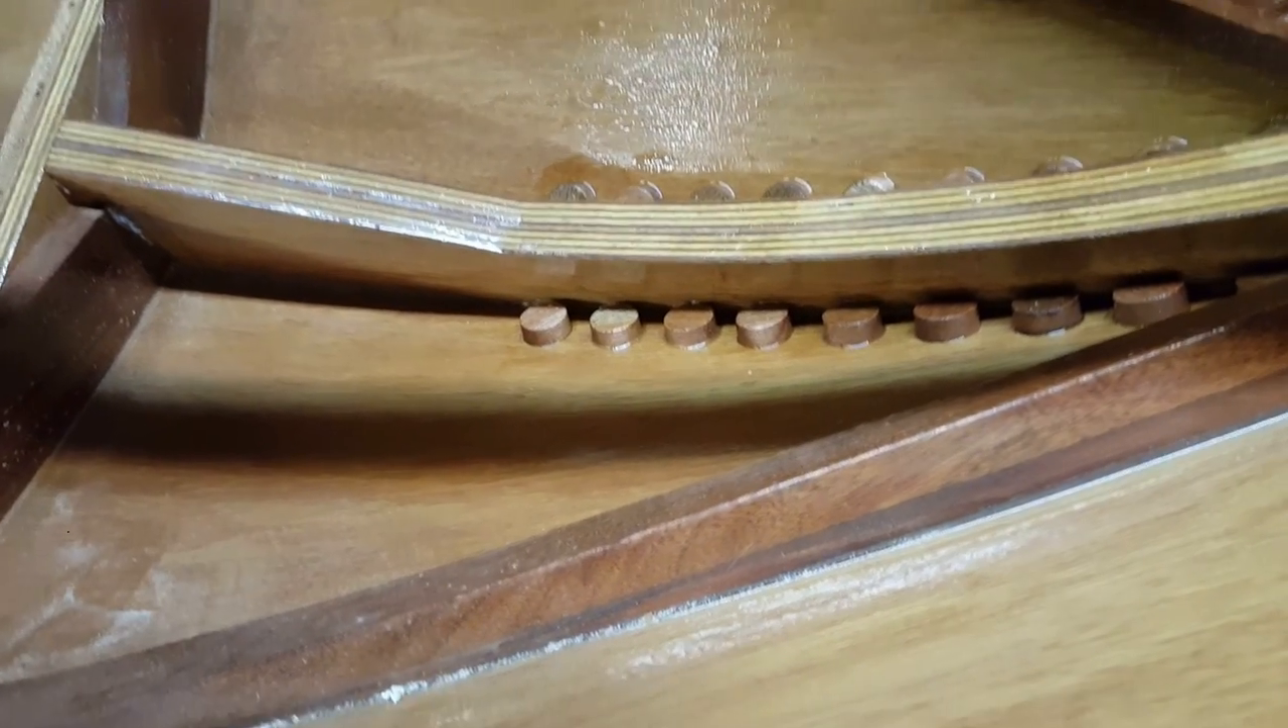All right so we now have all of our blocks glued in here these are our little round ones that we were making on the disc sander.